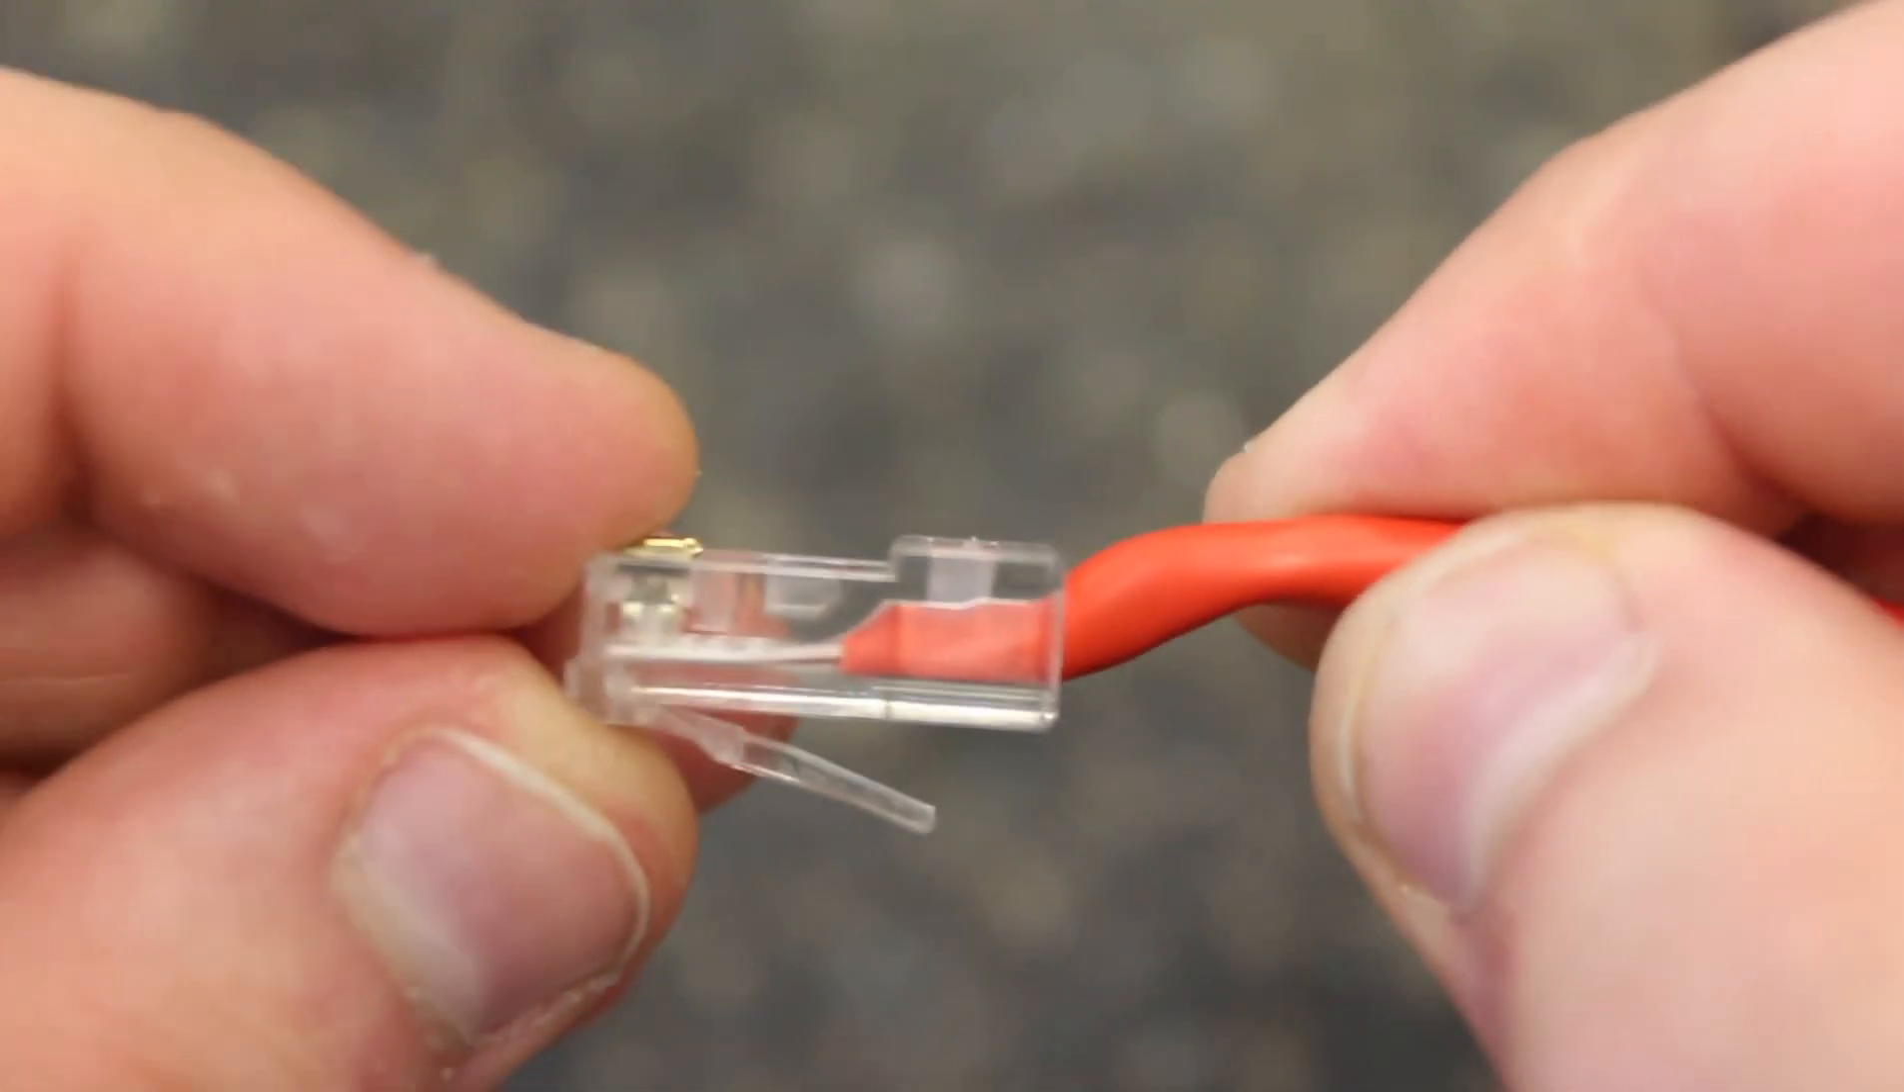And you see that that crimp point right there, the sleeve is underneath it, right?